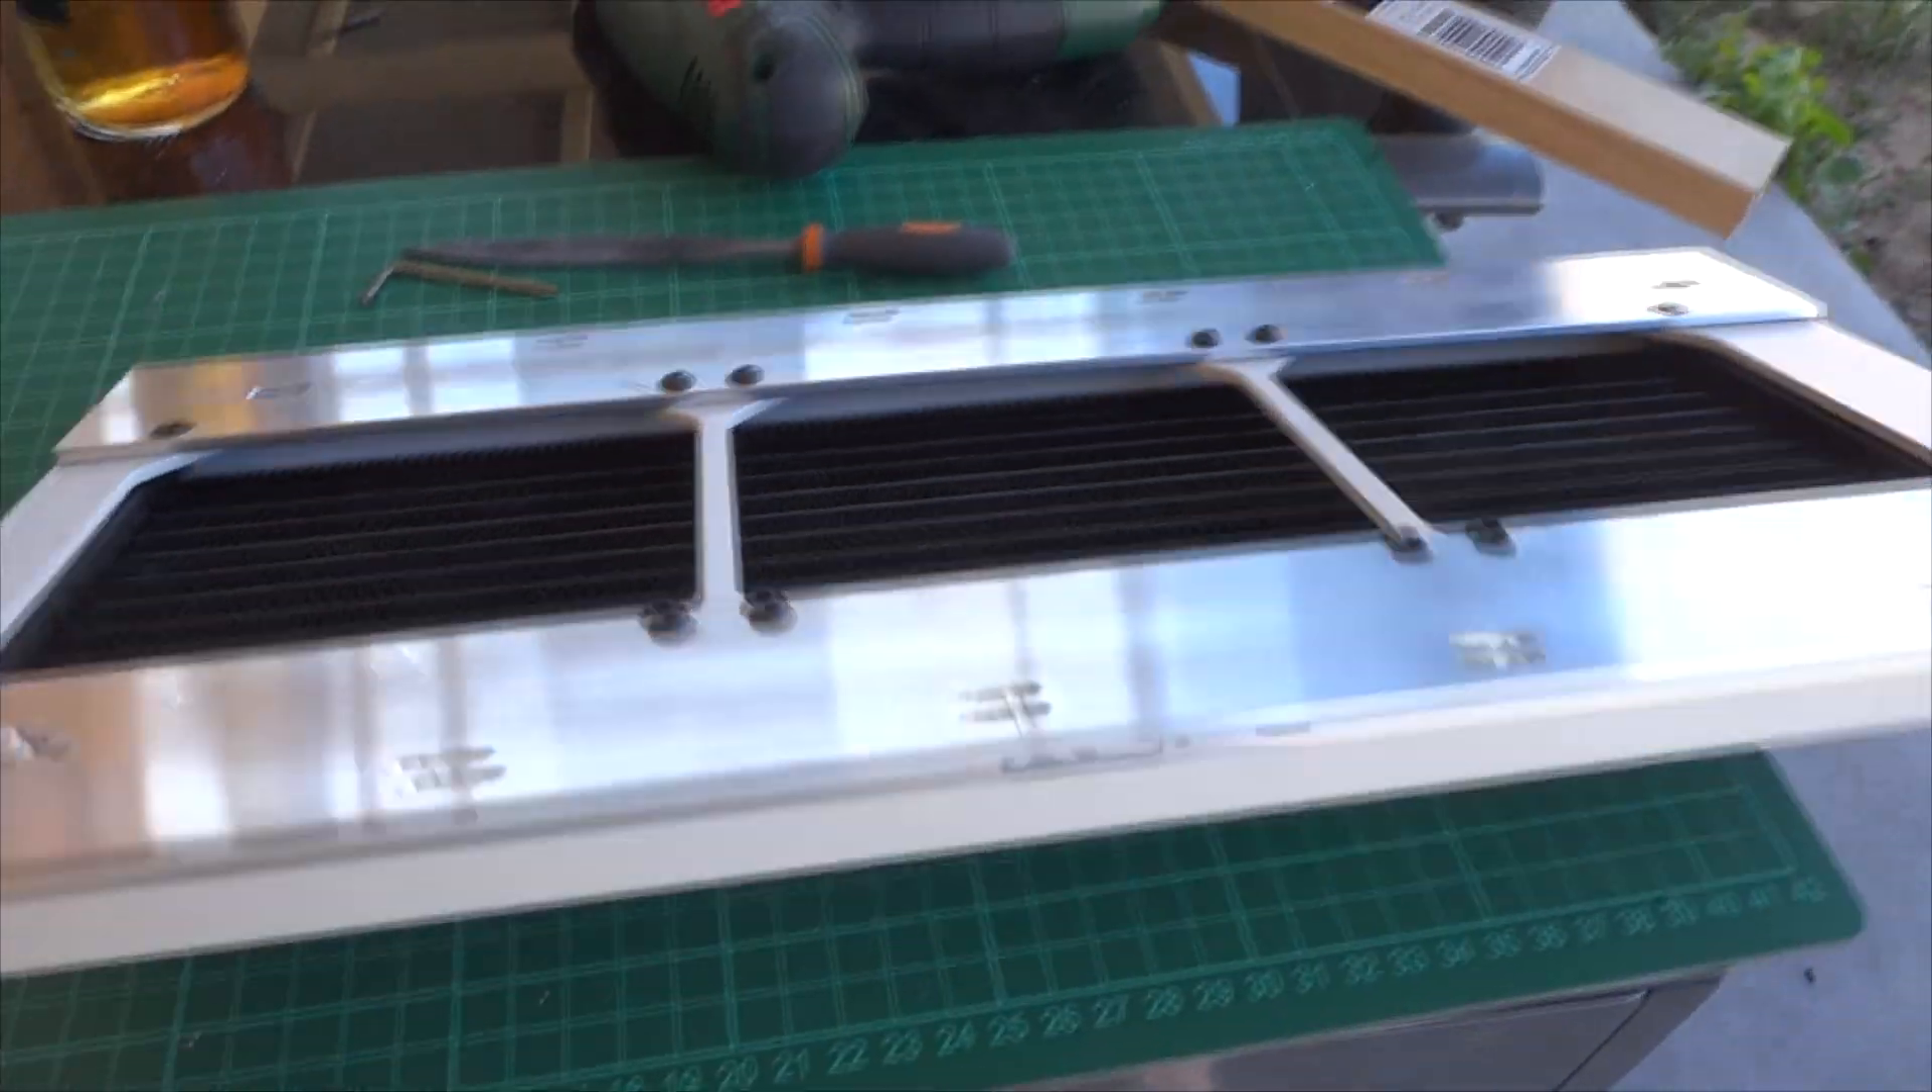Here's the top radiator mounting brackets done that's the front as you can see I've tapped the radiator out to M4.